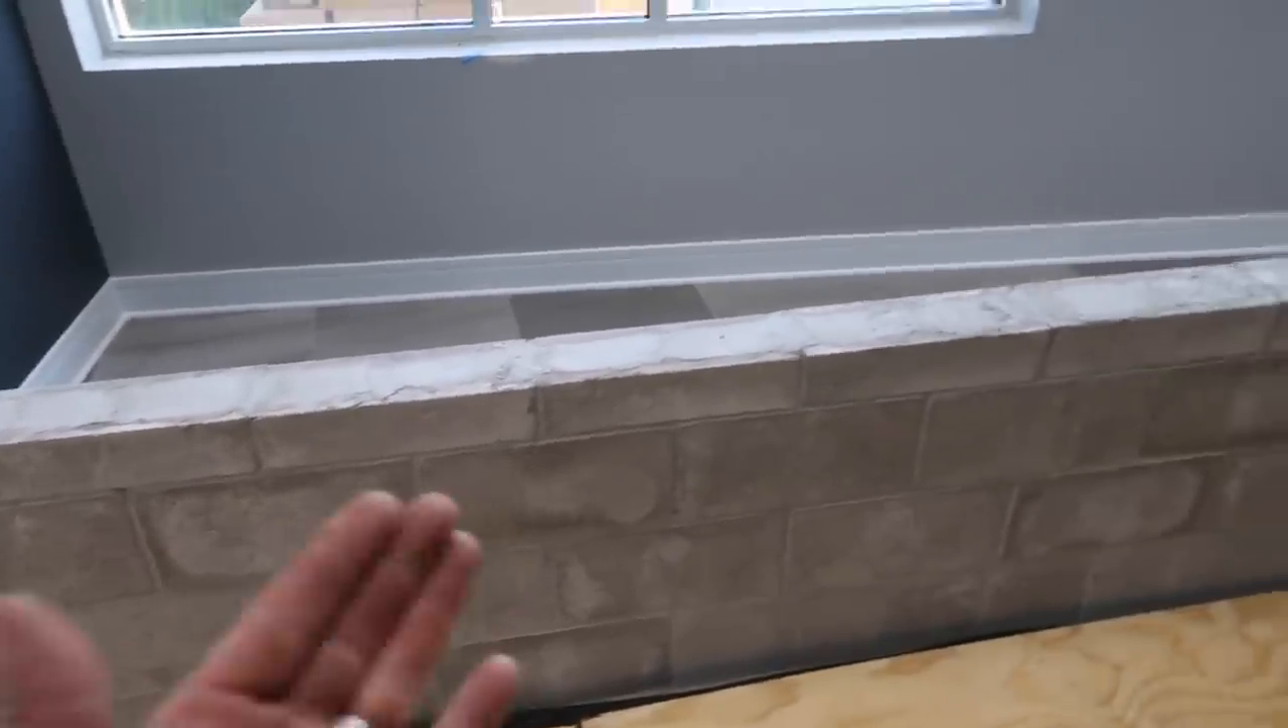You can see he's already installed a cinder block wall, so this is going to create the enclosure.